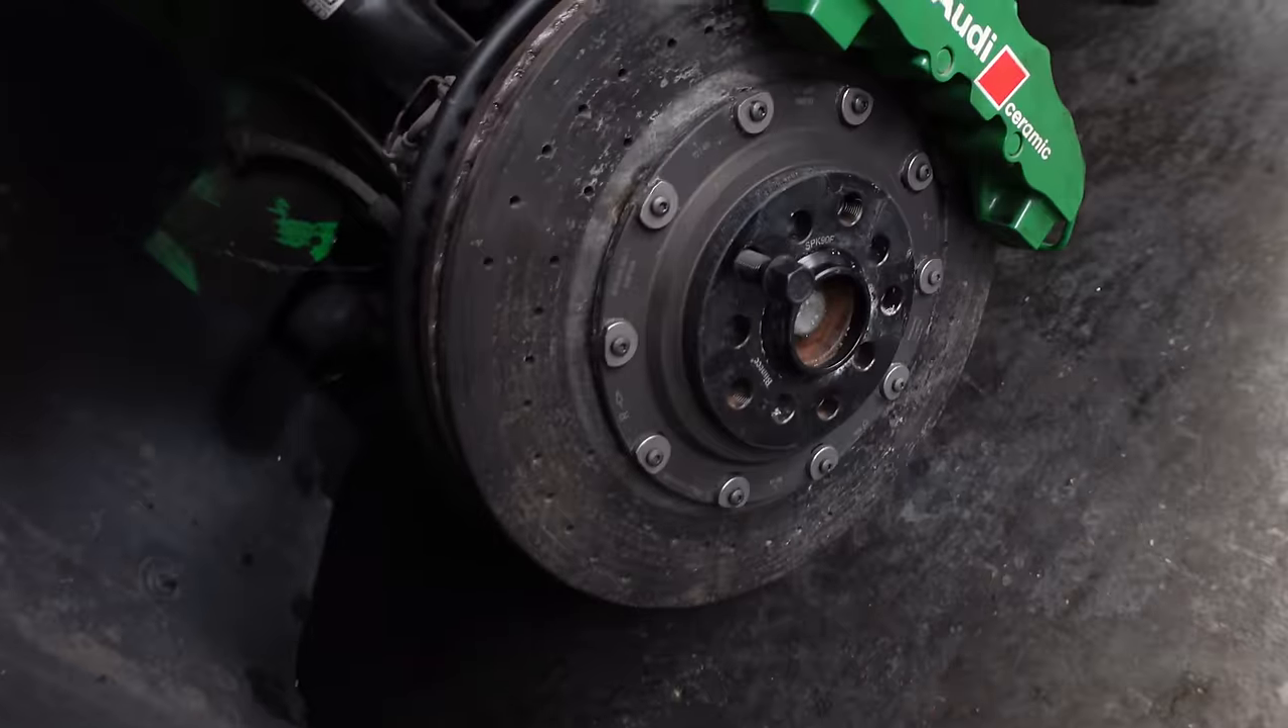Don't forget the wheels are not on yet.